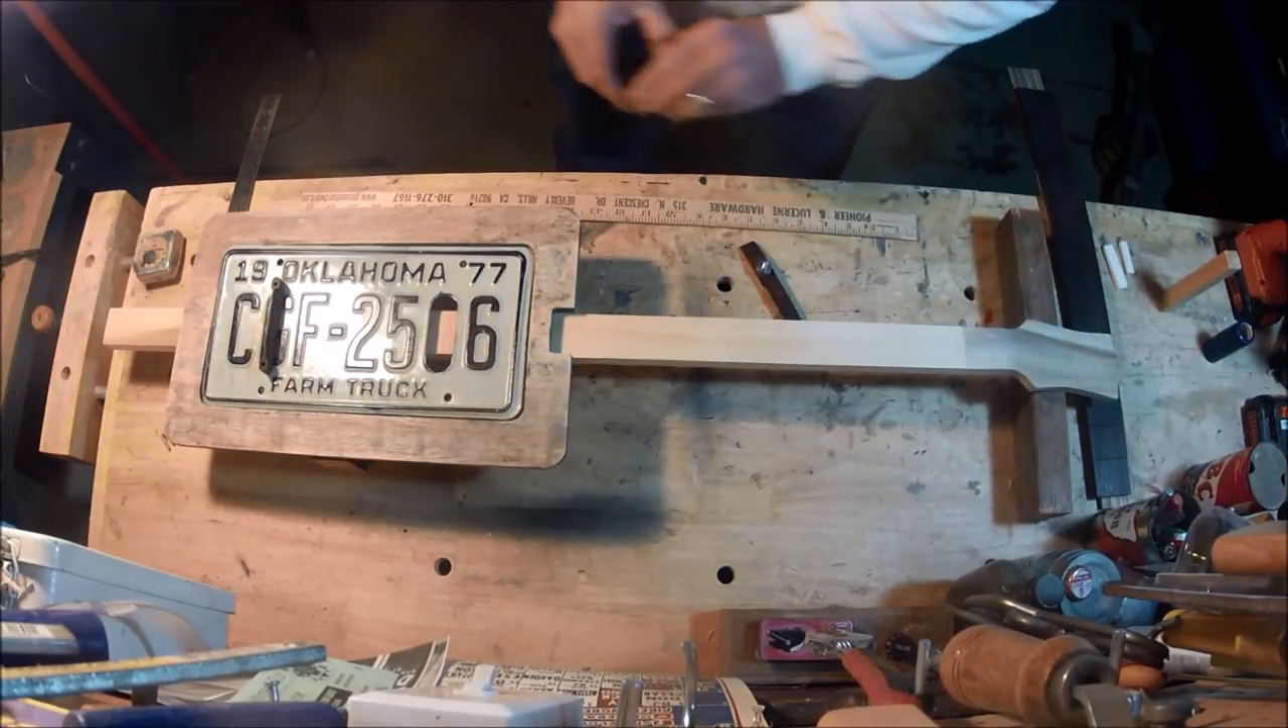You notice i have not put the fingerboard on this yet.